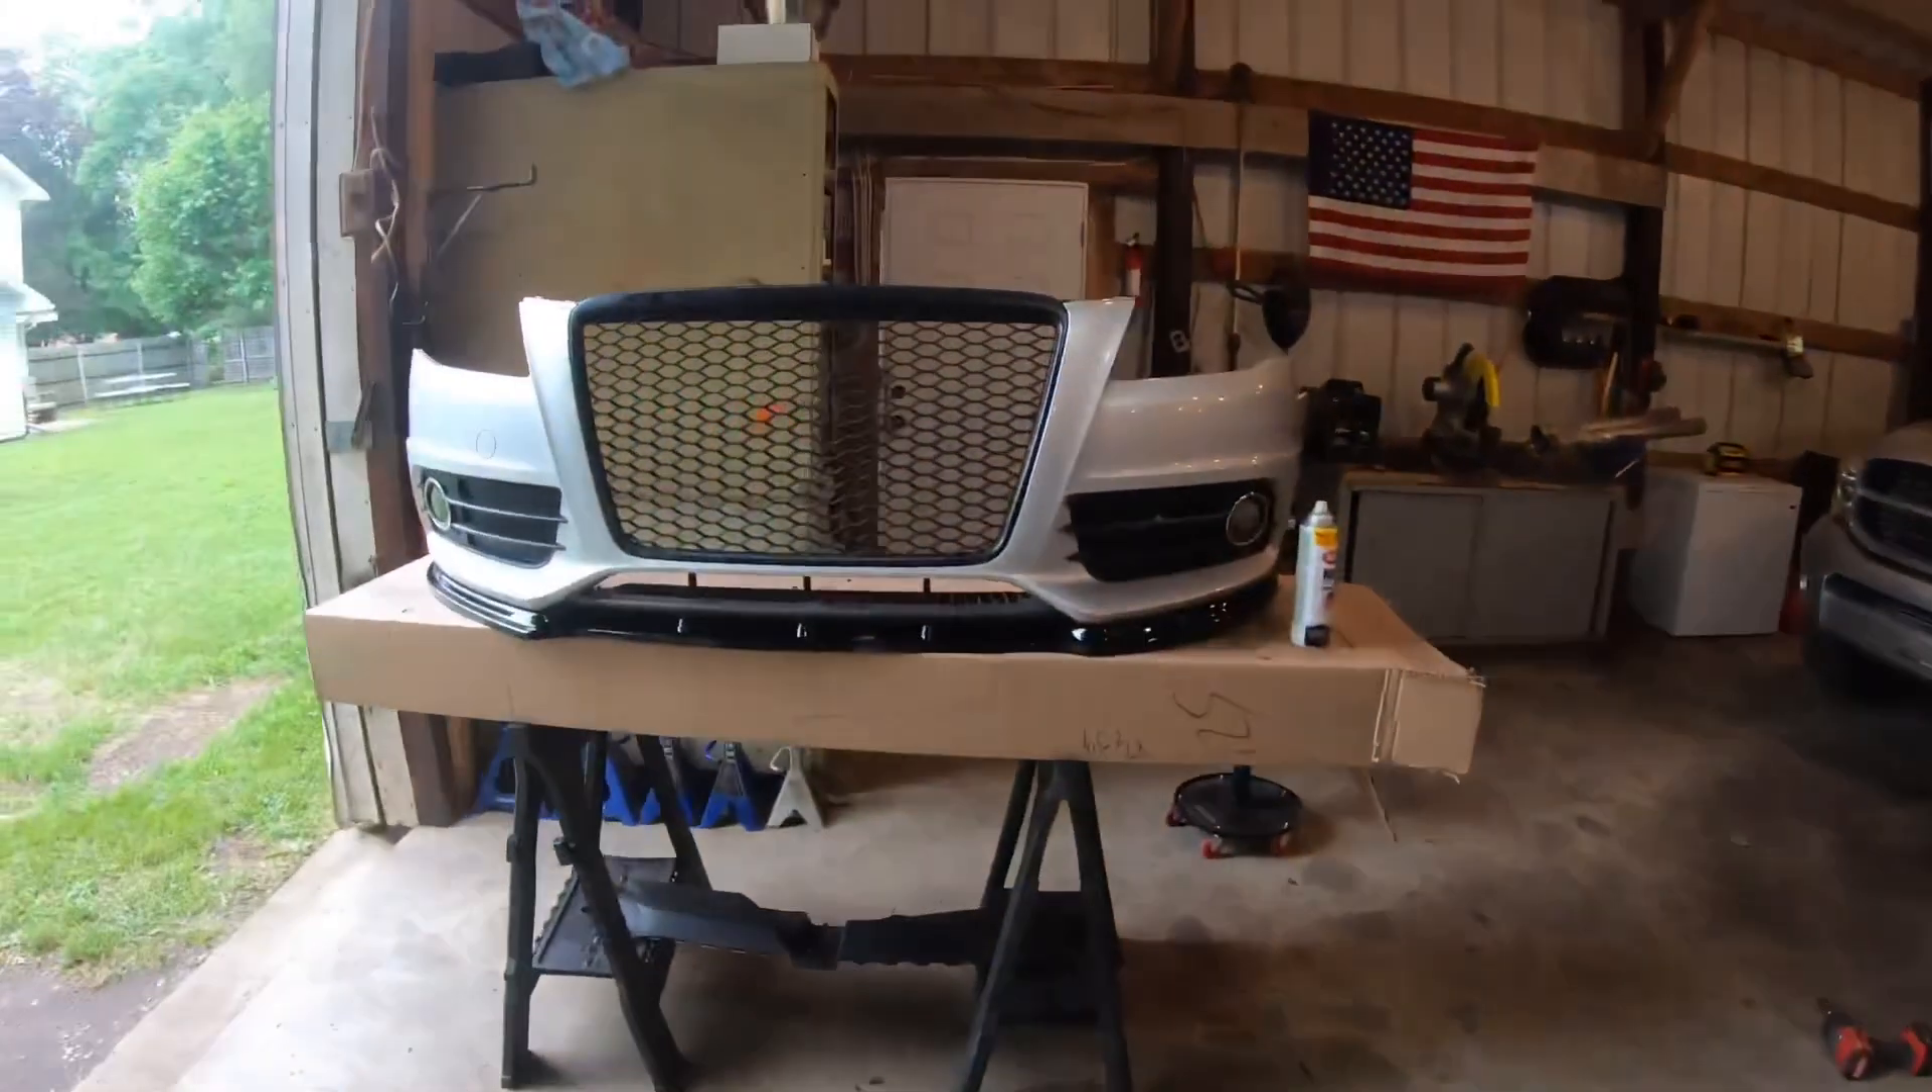All right splitter is on now I just need to get the bumper back on the car.